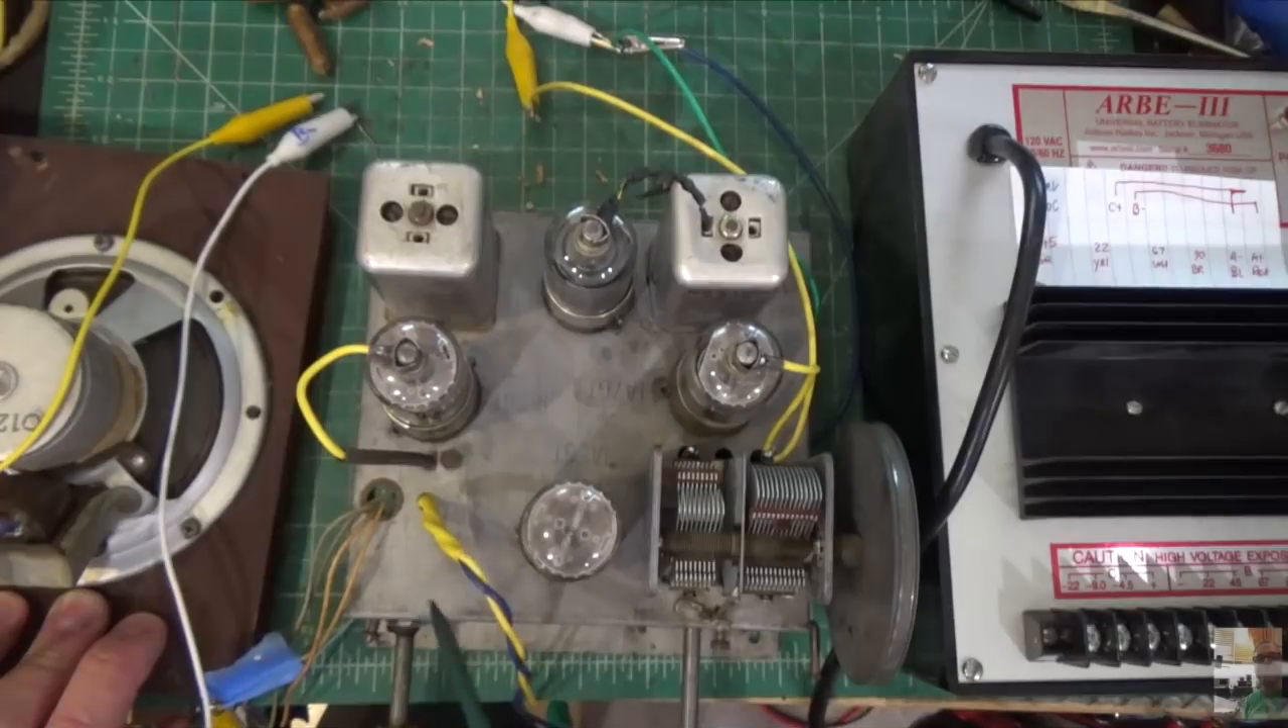We've got our tuning cap remounted.